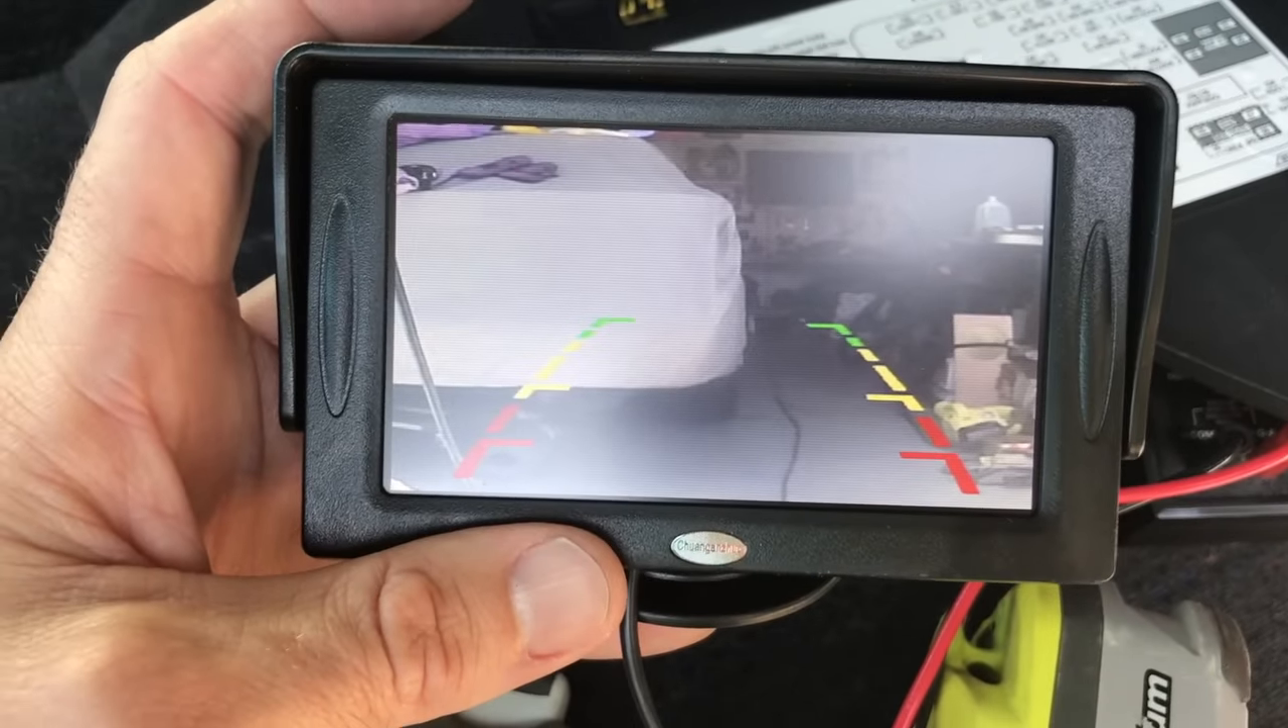Now we just need to tuck wires and get the monitor mounted.